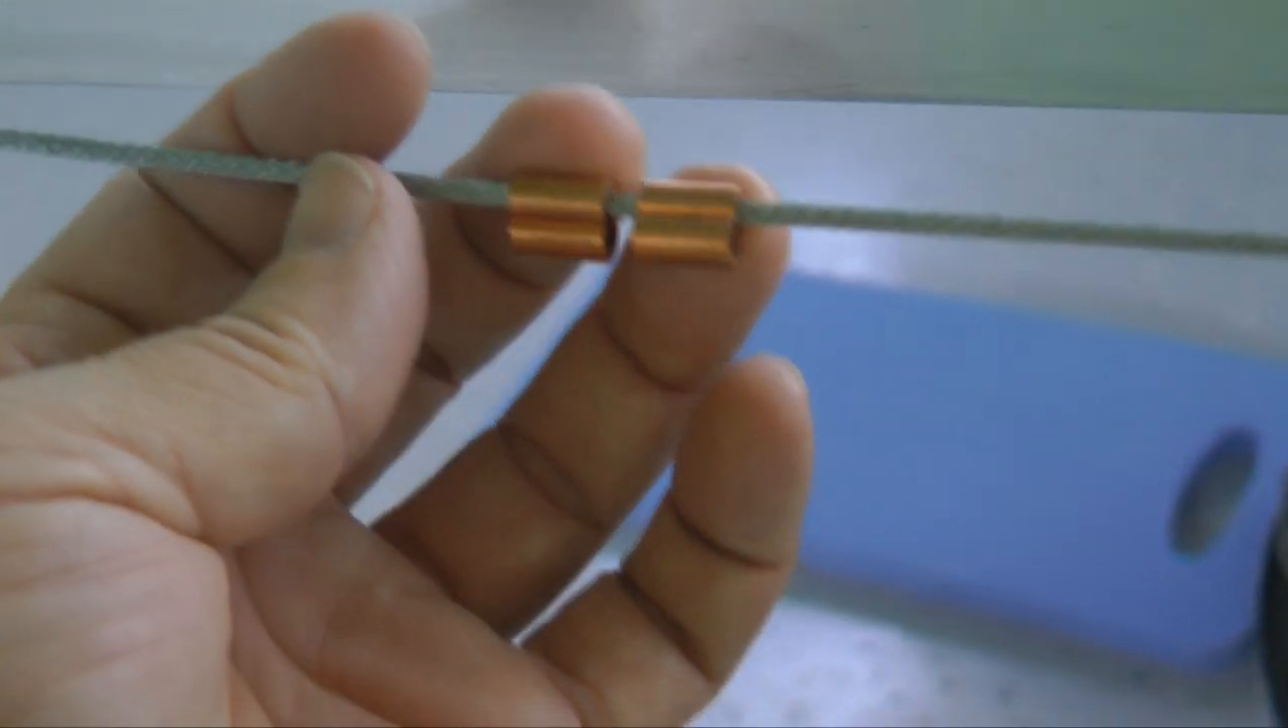And then it was very important to add on these two ferrules because these are the ferrules we'll use to attach our tail wheel to.